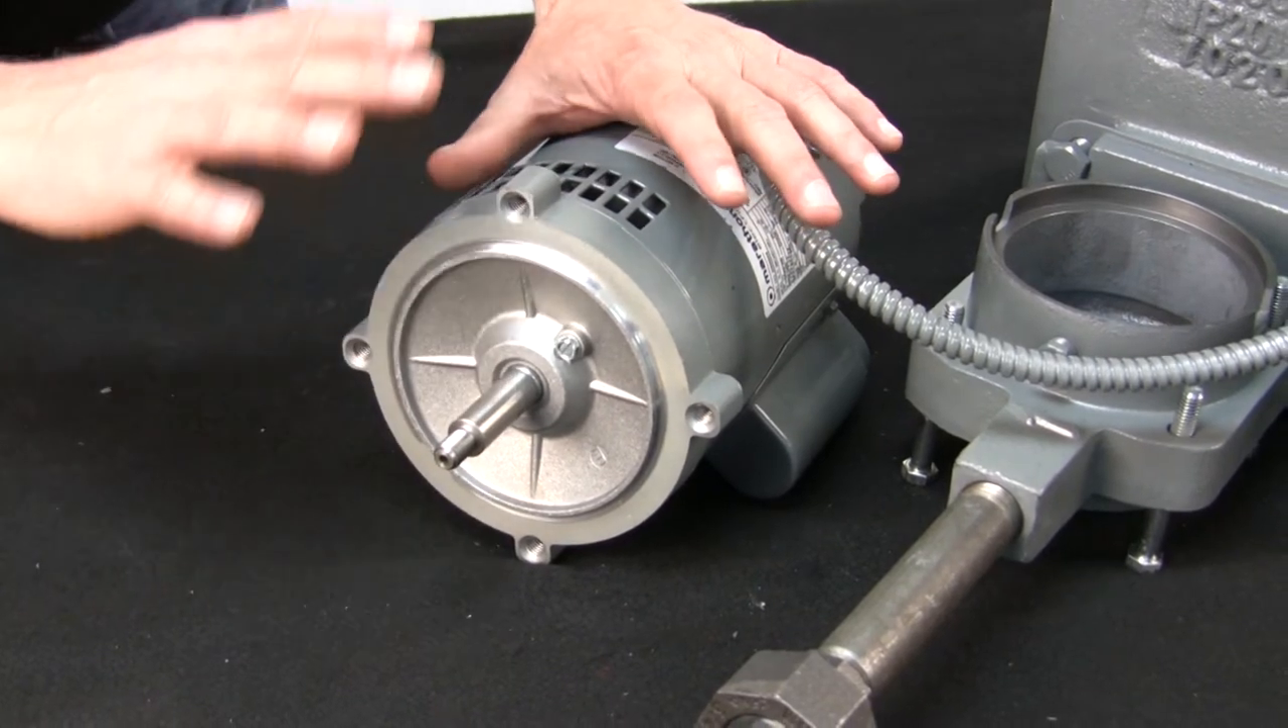All right, now we've got the cup off. We've got the motor sitting here by itself.